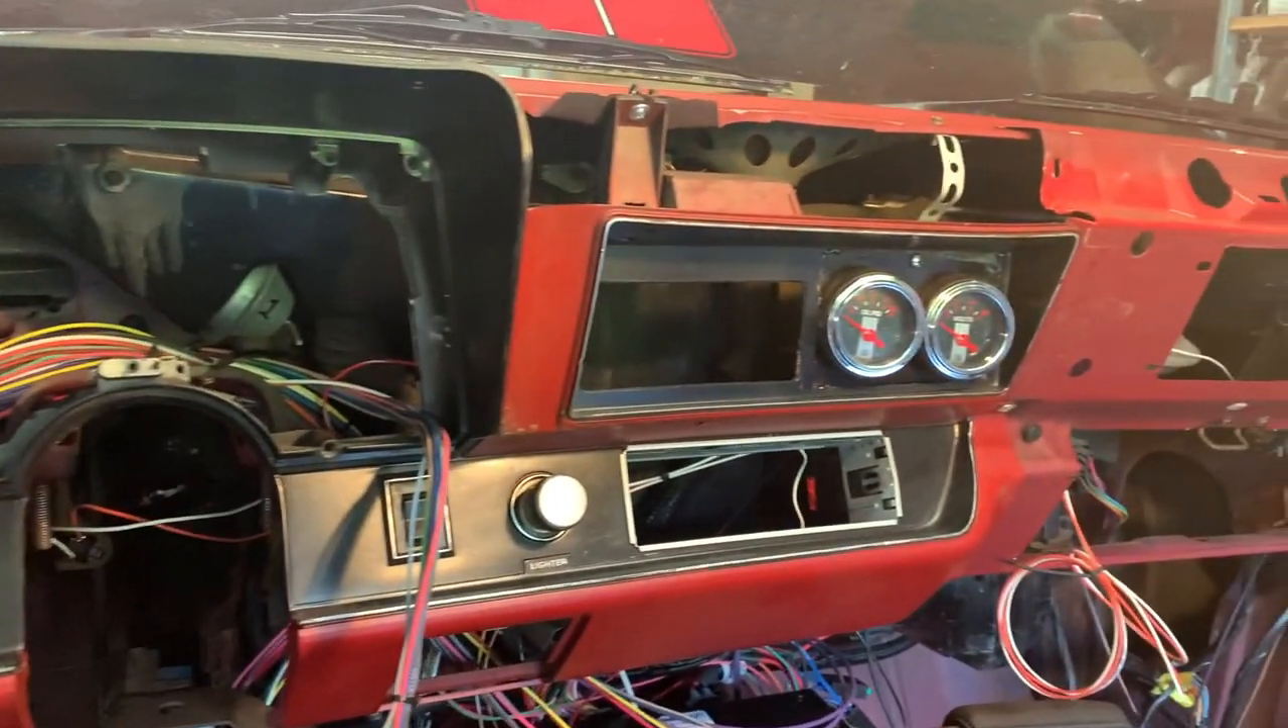We're making some progress i got the main part of the dash in.